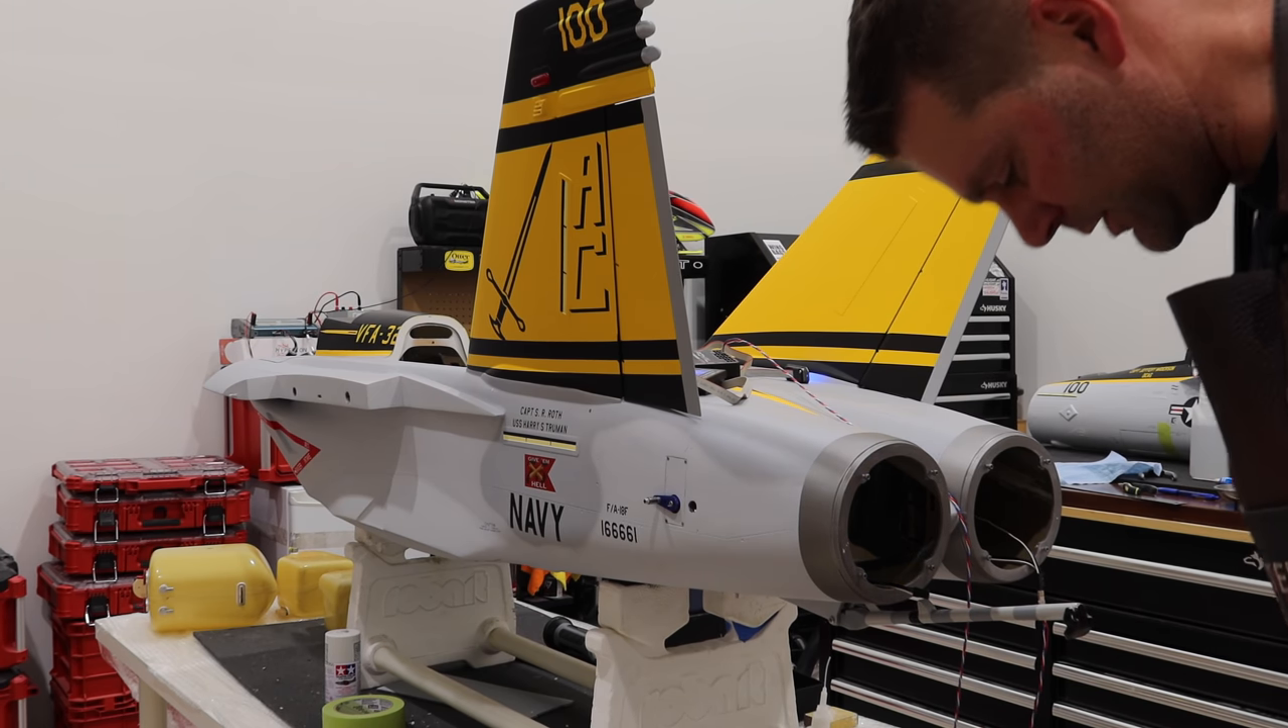So our uh rudders or vertical stabs because we like to keep the lingo you know legit are installed.